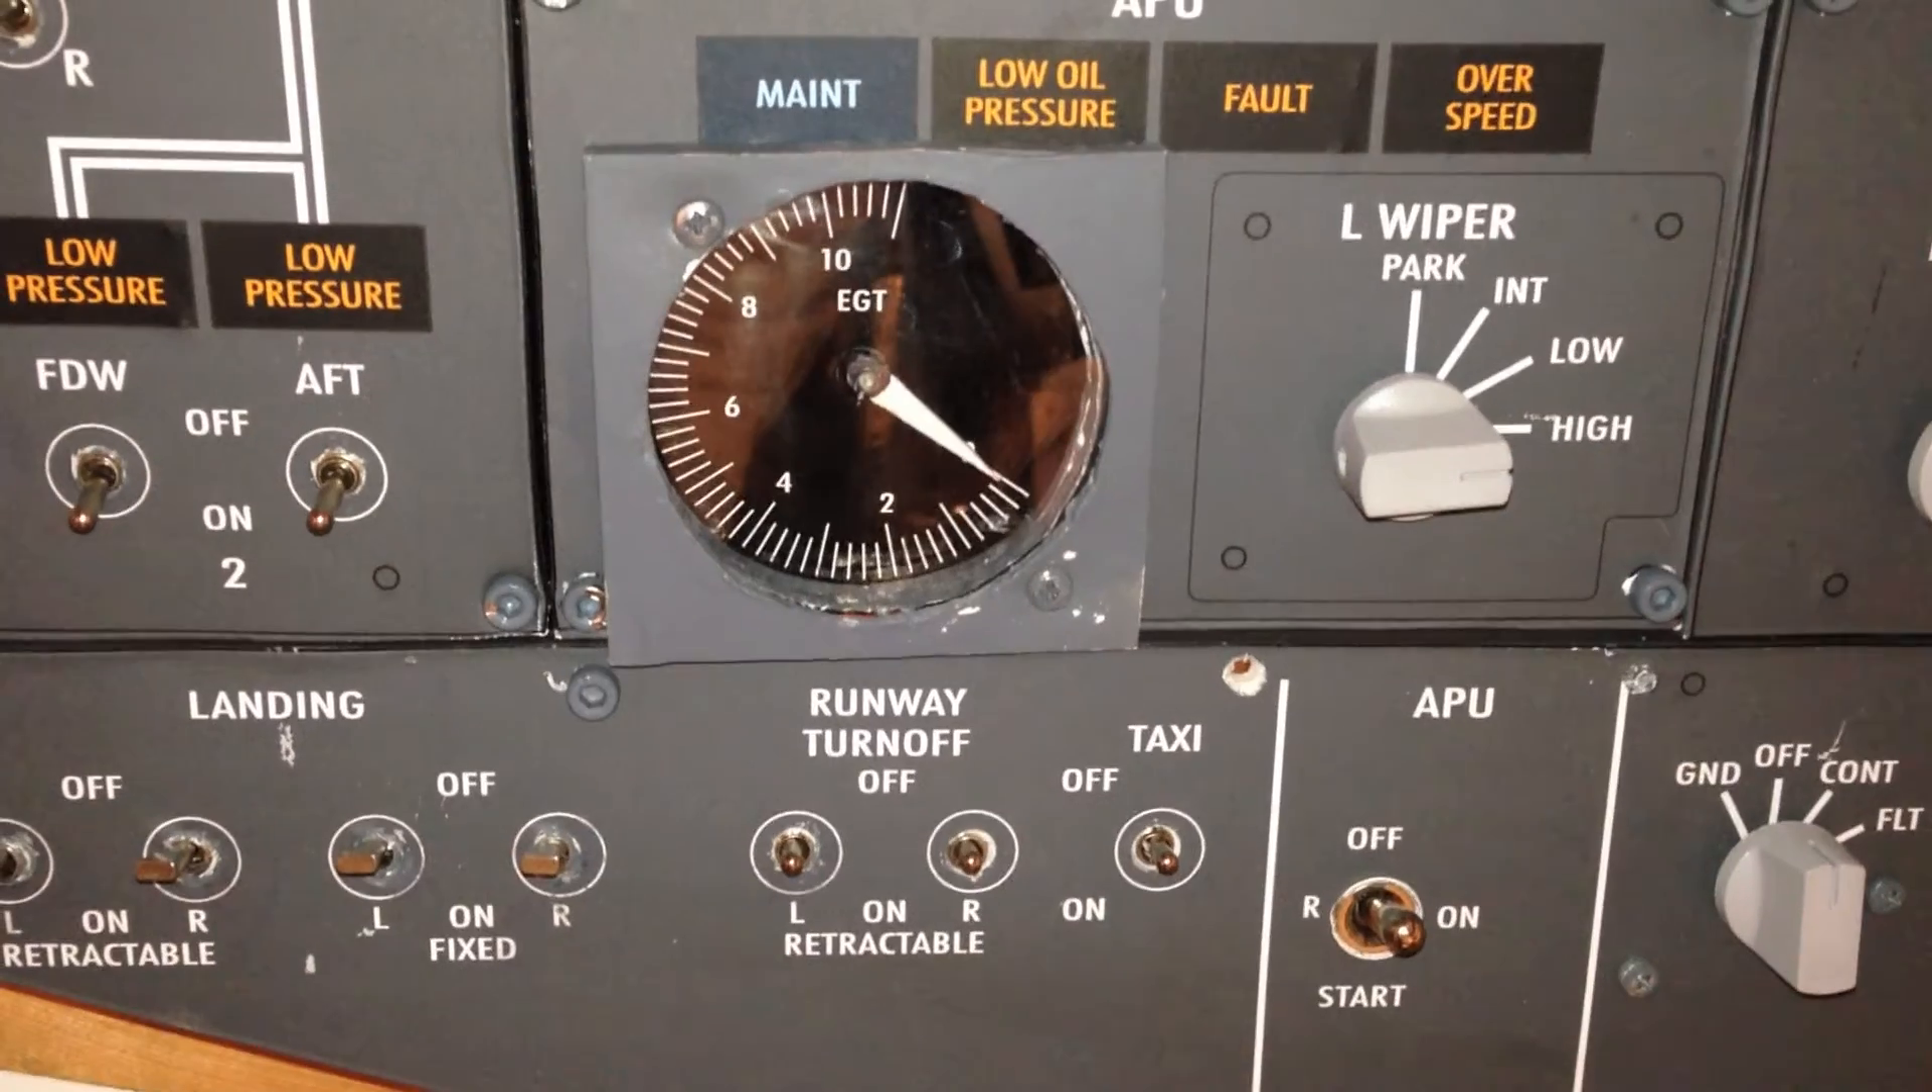And so now the gauge is installed, time to test it.